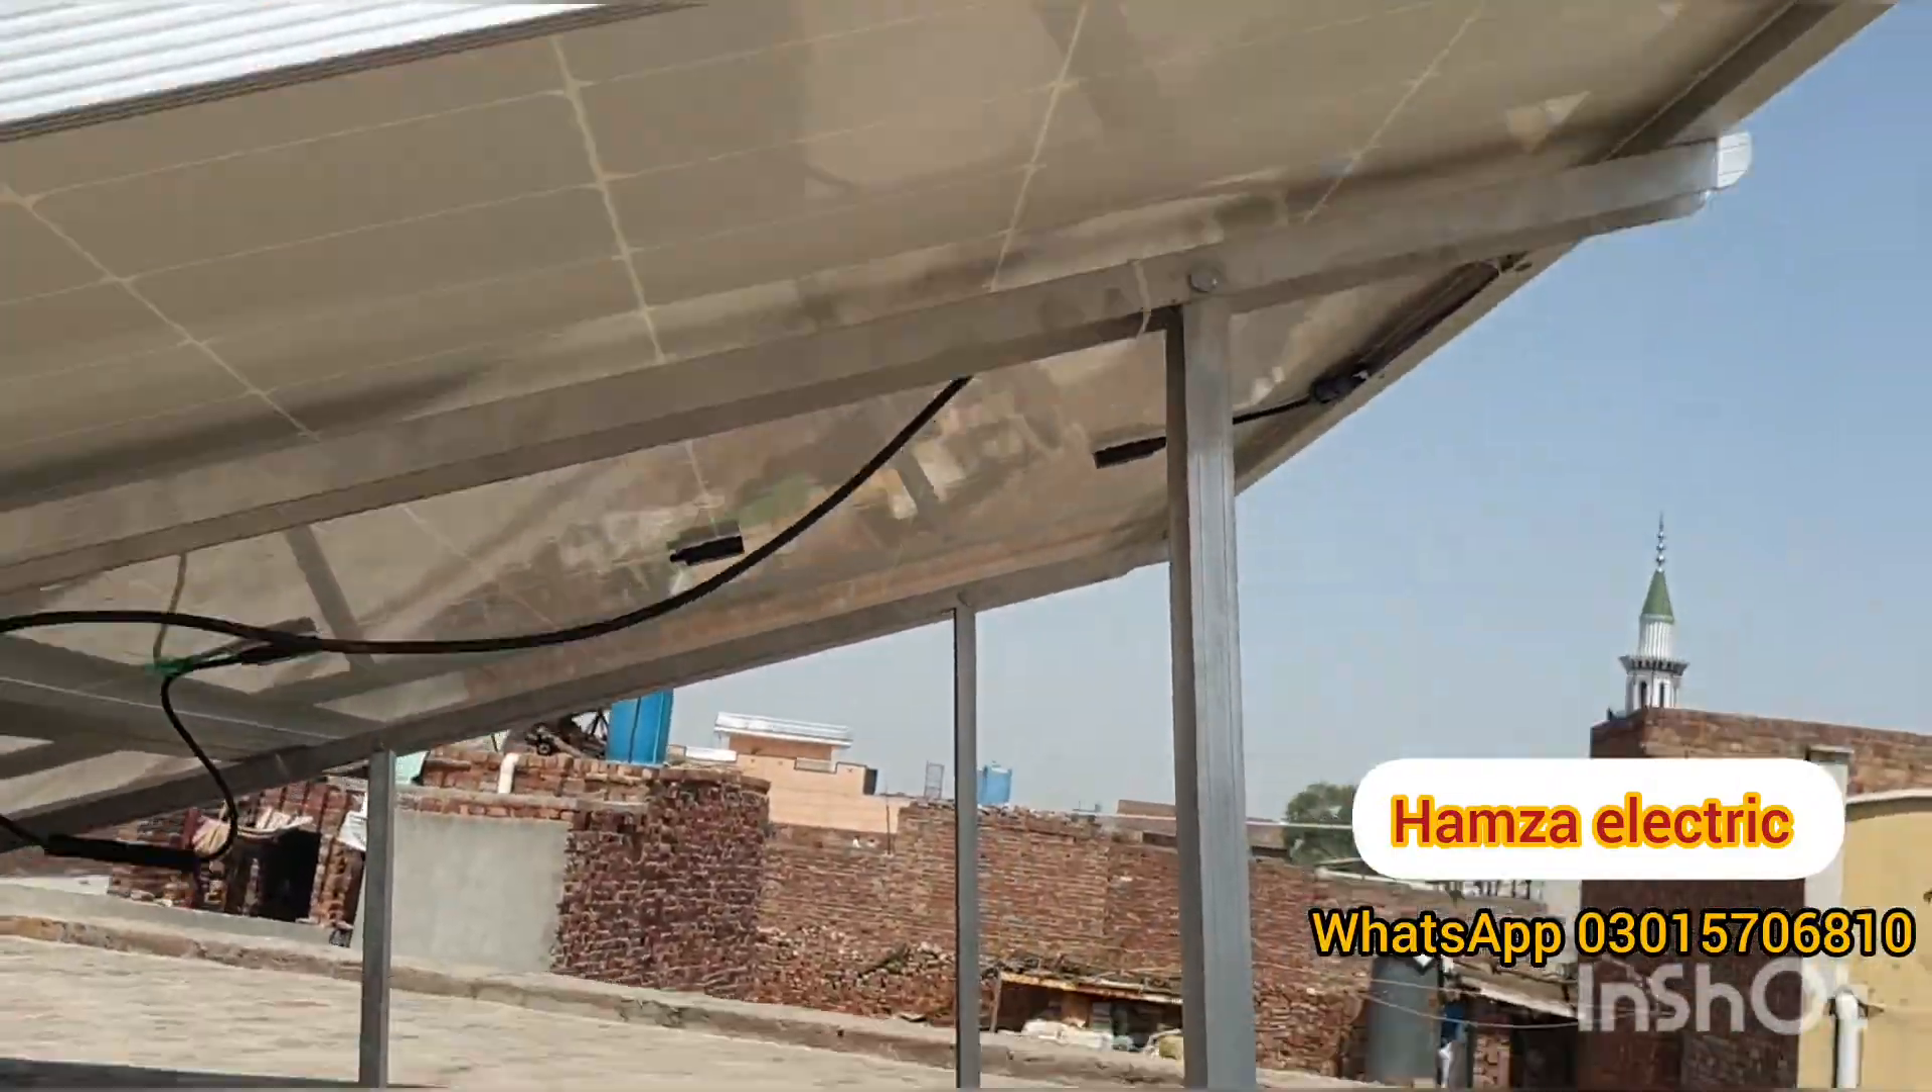سولر پینل ہم نے لگا دی ہے سولر پینل مکمل ہو گئے ہیں ان کے کنیکشن بھی کر دیئے۔